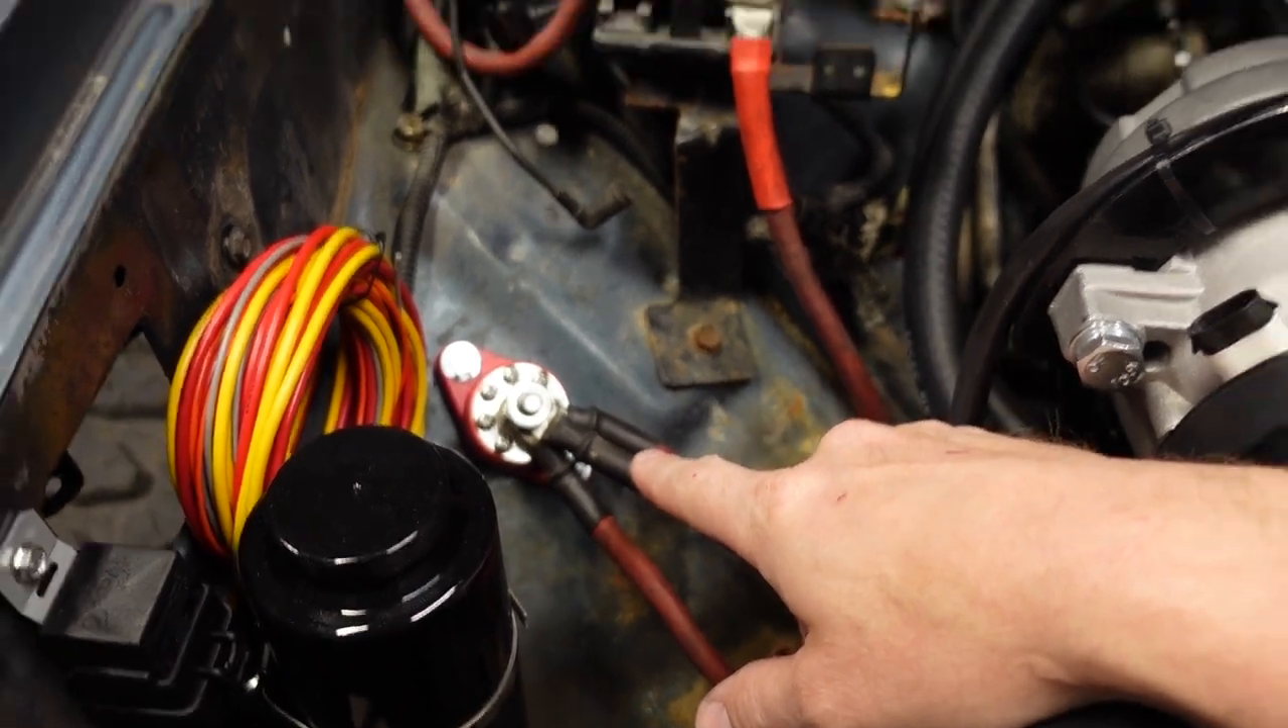So, I've got a lot of the heavy gauge wiring run.